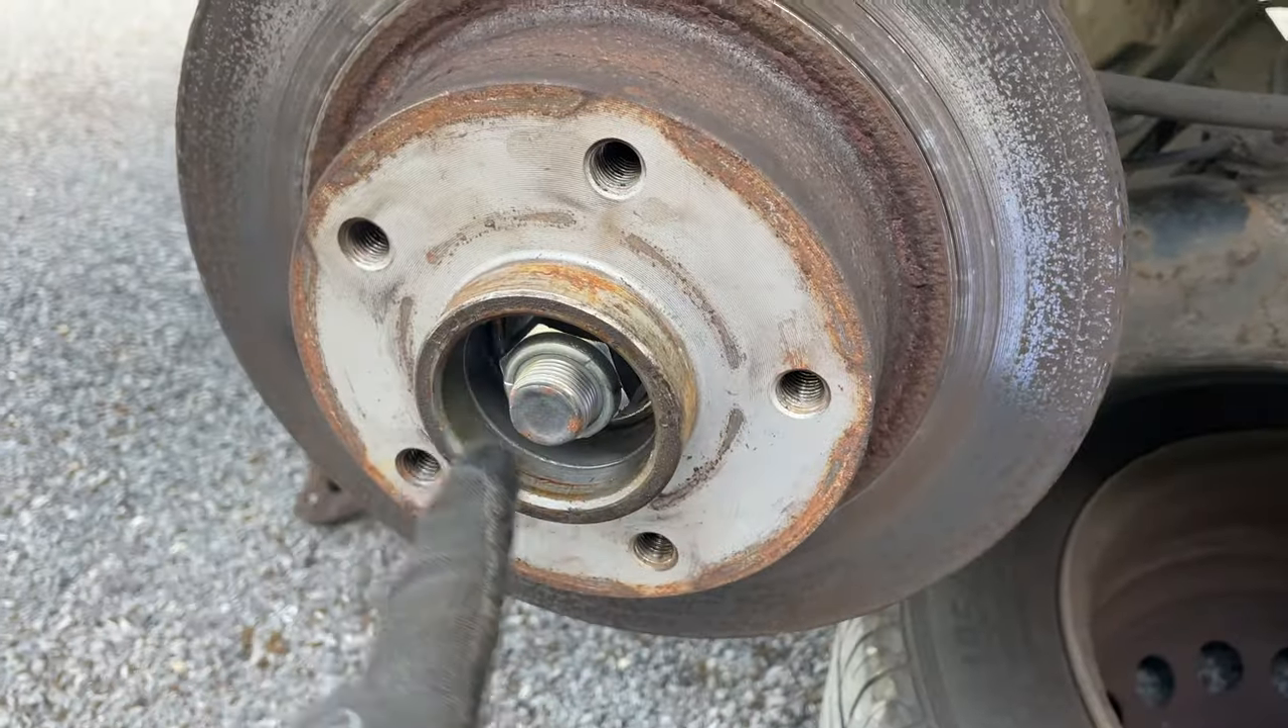Now that we have the dust cap off we need to we need to get this nut off.